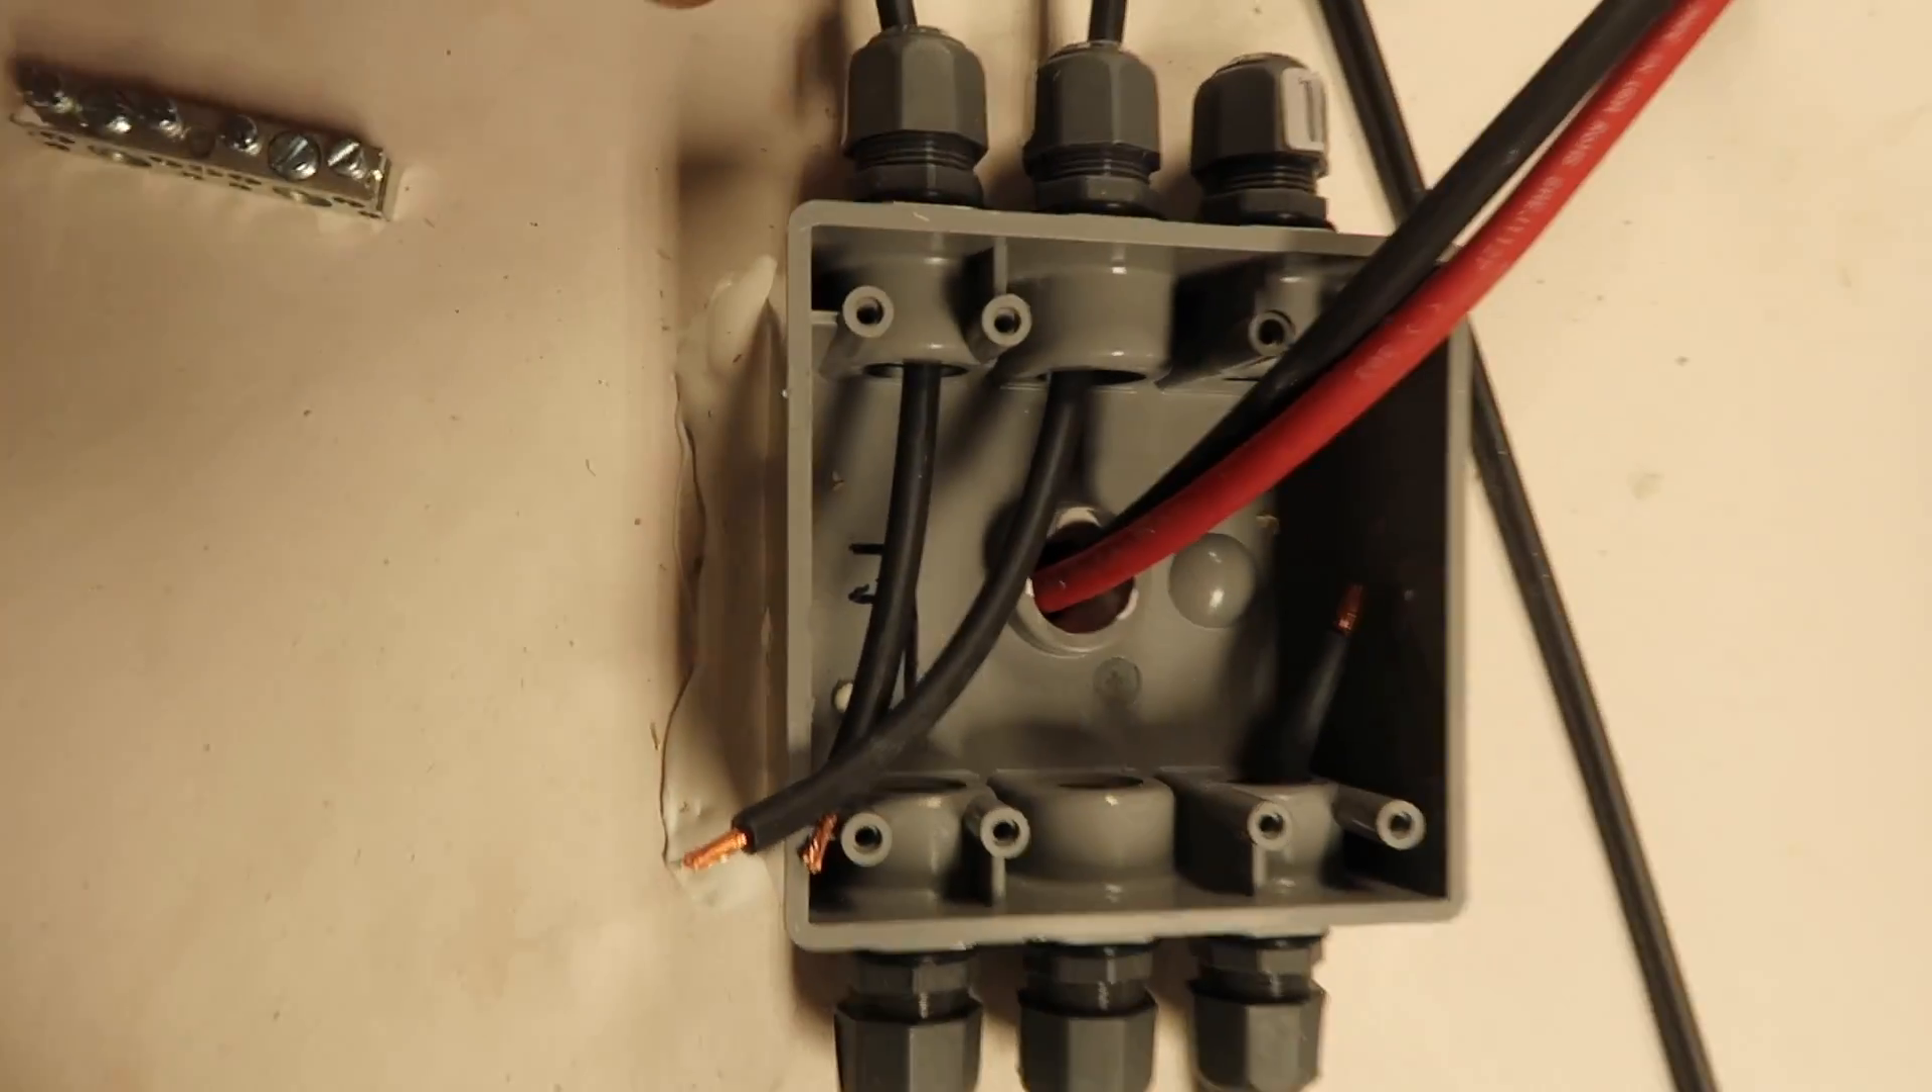You can see here got the negative wires coming into the combiner box and they'll all be attached to the bus bar with the negative six gauge that goes down to the solar controller.